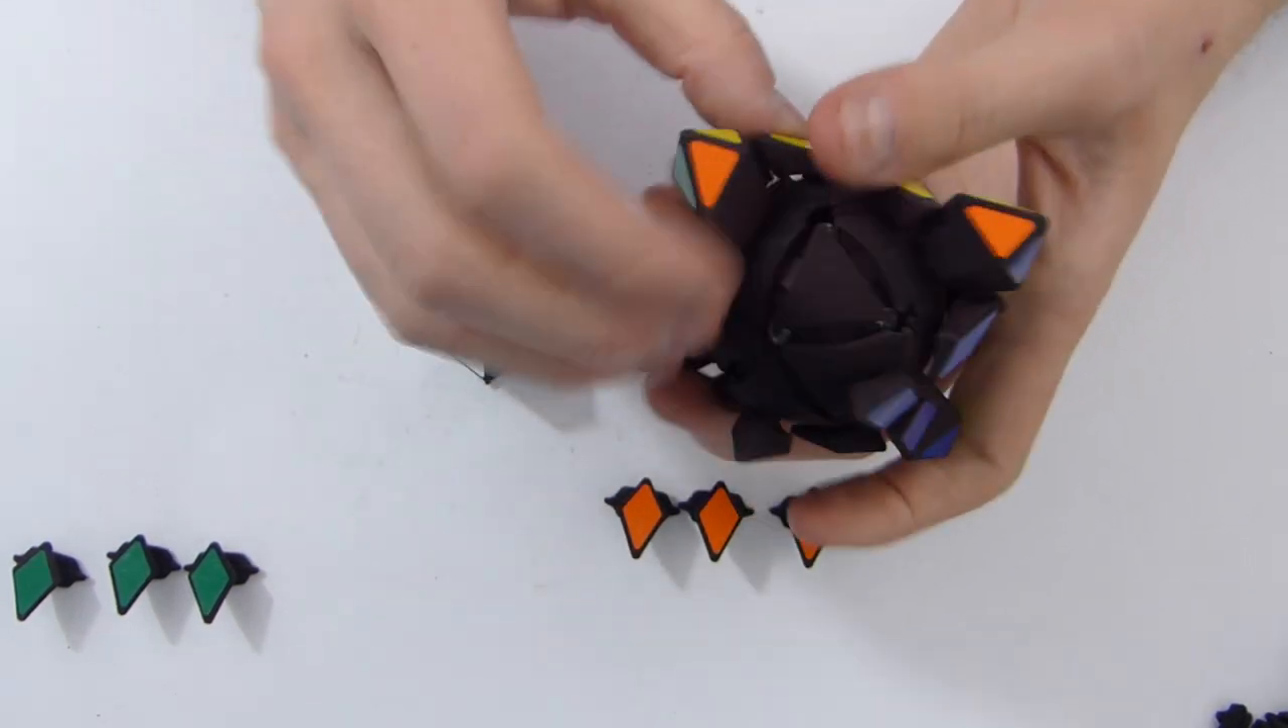Then, I've got the orange face, that I haven't assembled yet, right here.